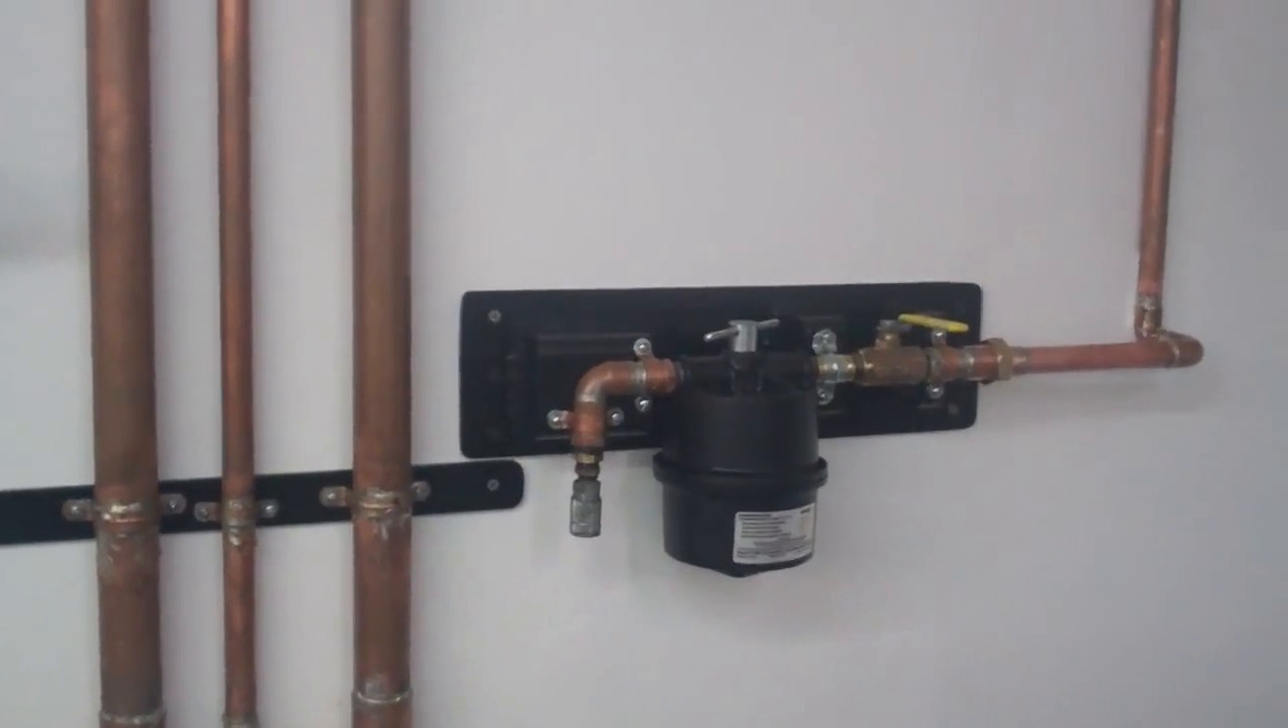Yeah, so I got this motor guard filter mounted to the wall. And I put a union at this end just so I can take it apart if I ever have to.